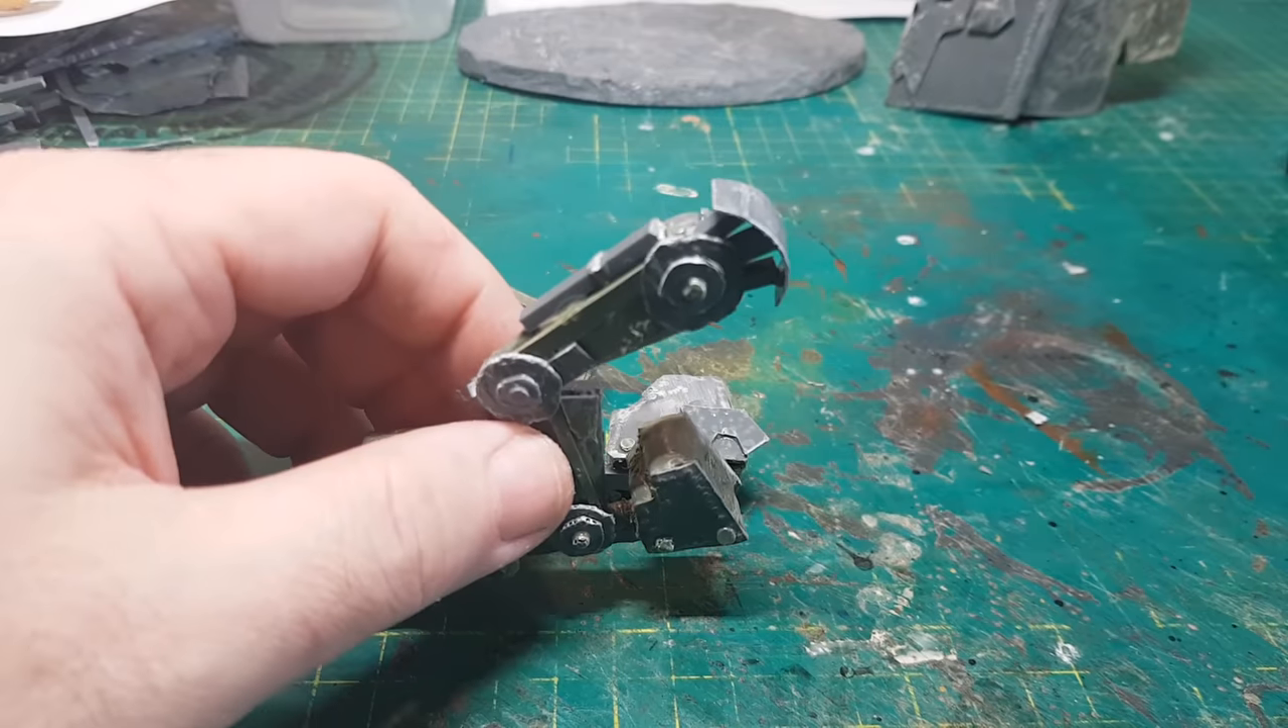So as you can see with the legs I've attached lots of little bits and pieces to them little circles little panels and now basically they're ready to attach to the main body.